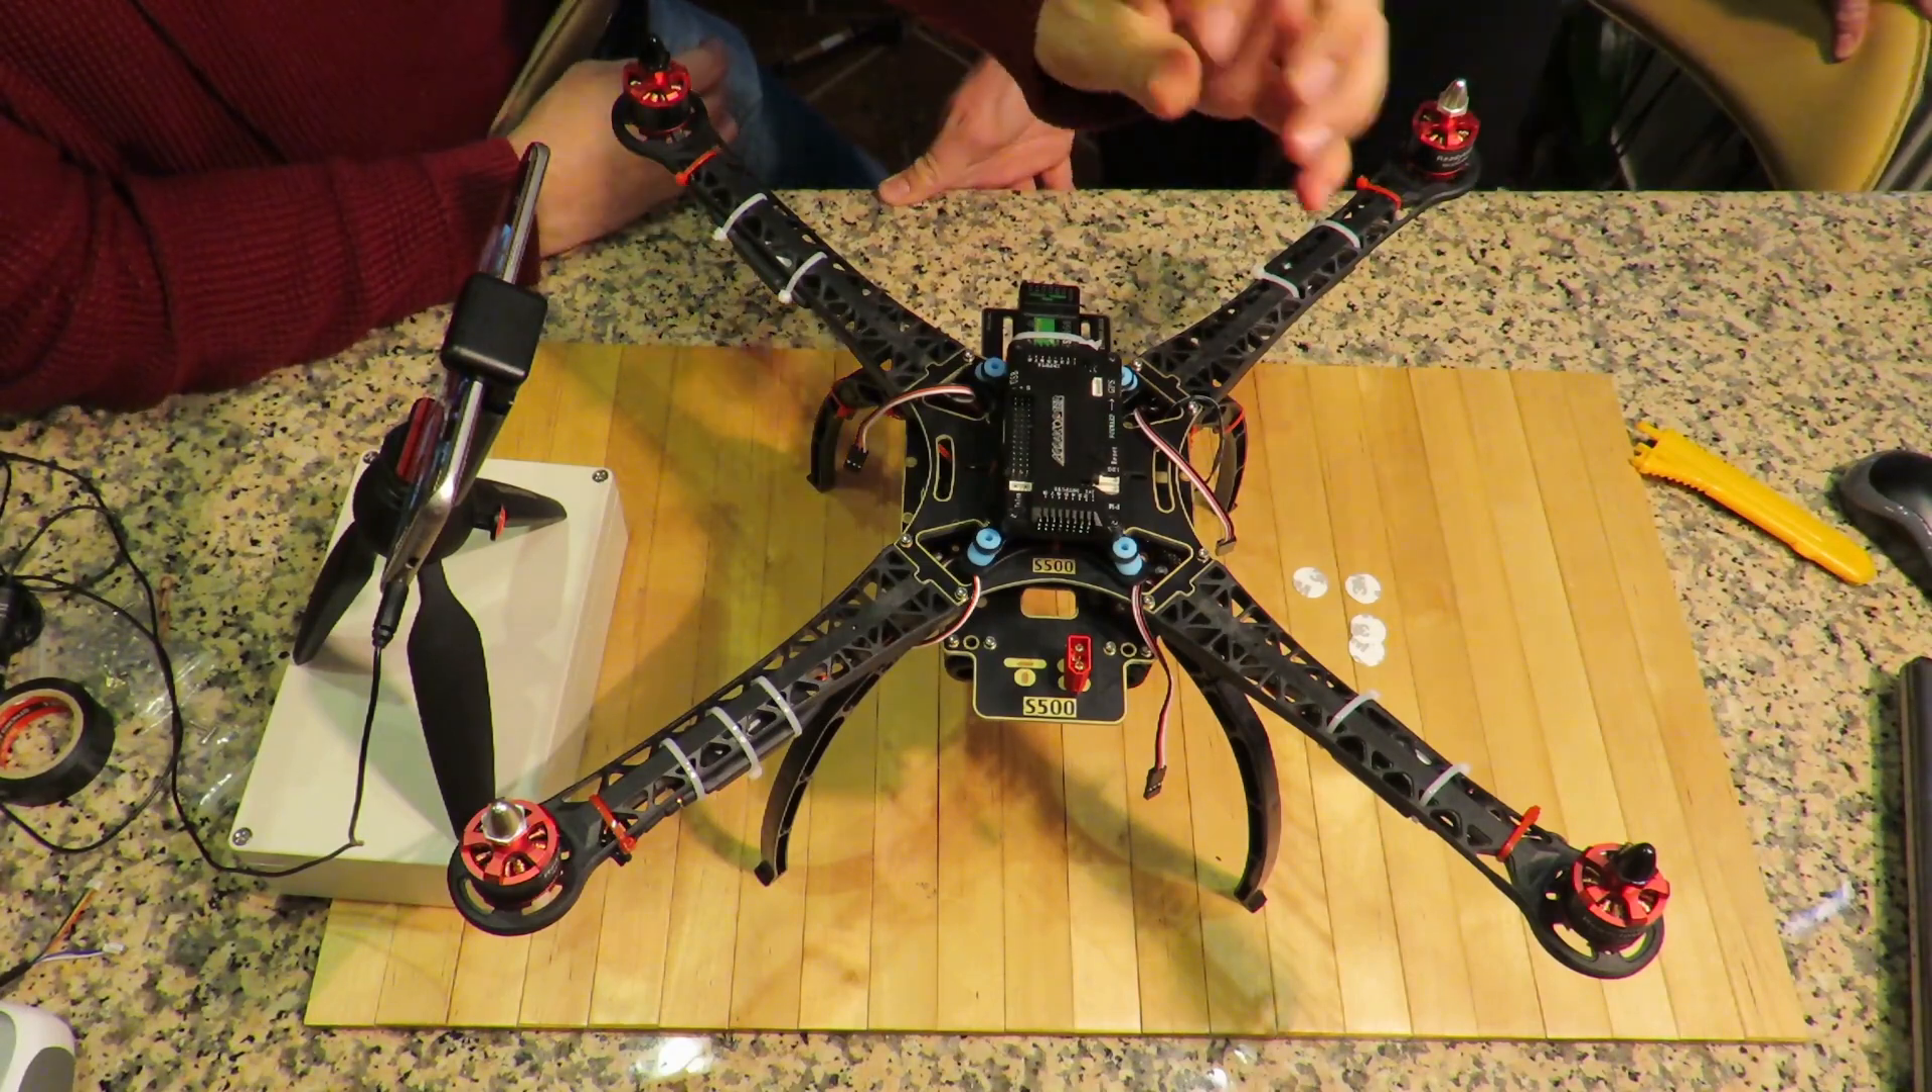Evet böylelikle kartı gövdeye monte etmiş olduk.